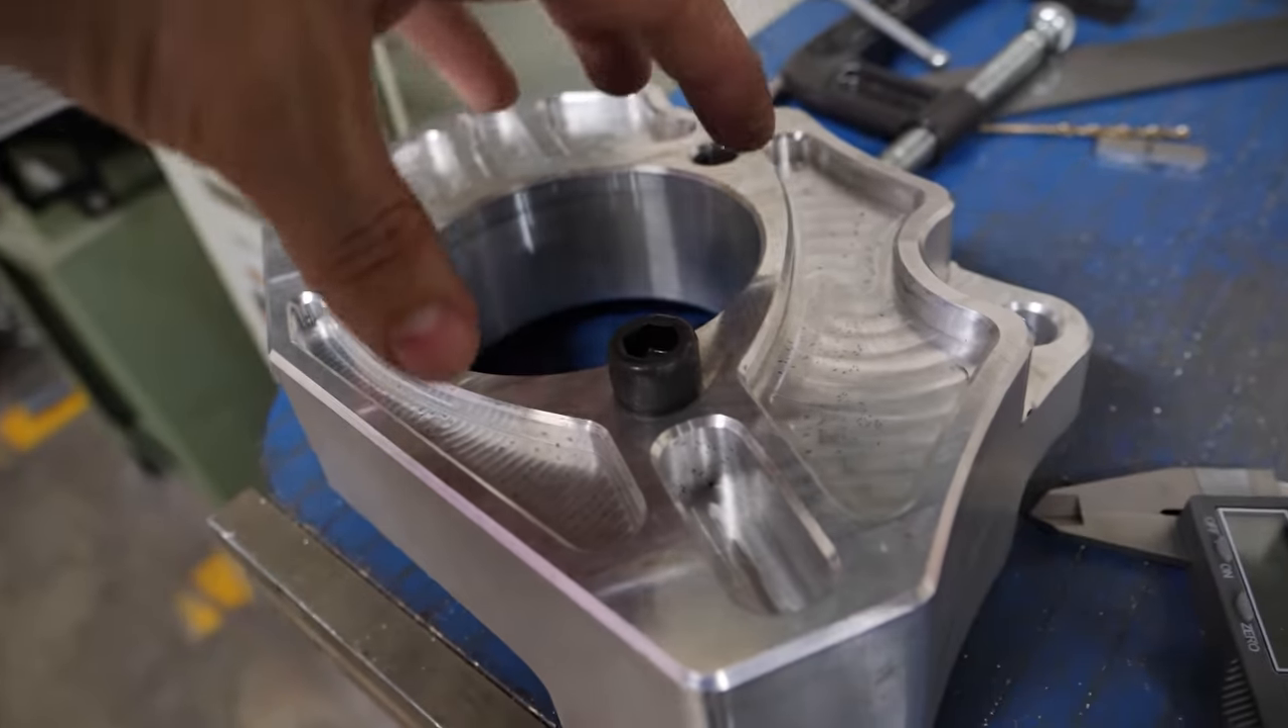The issue is that these bolts stick out like that.